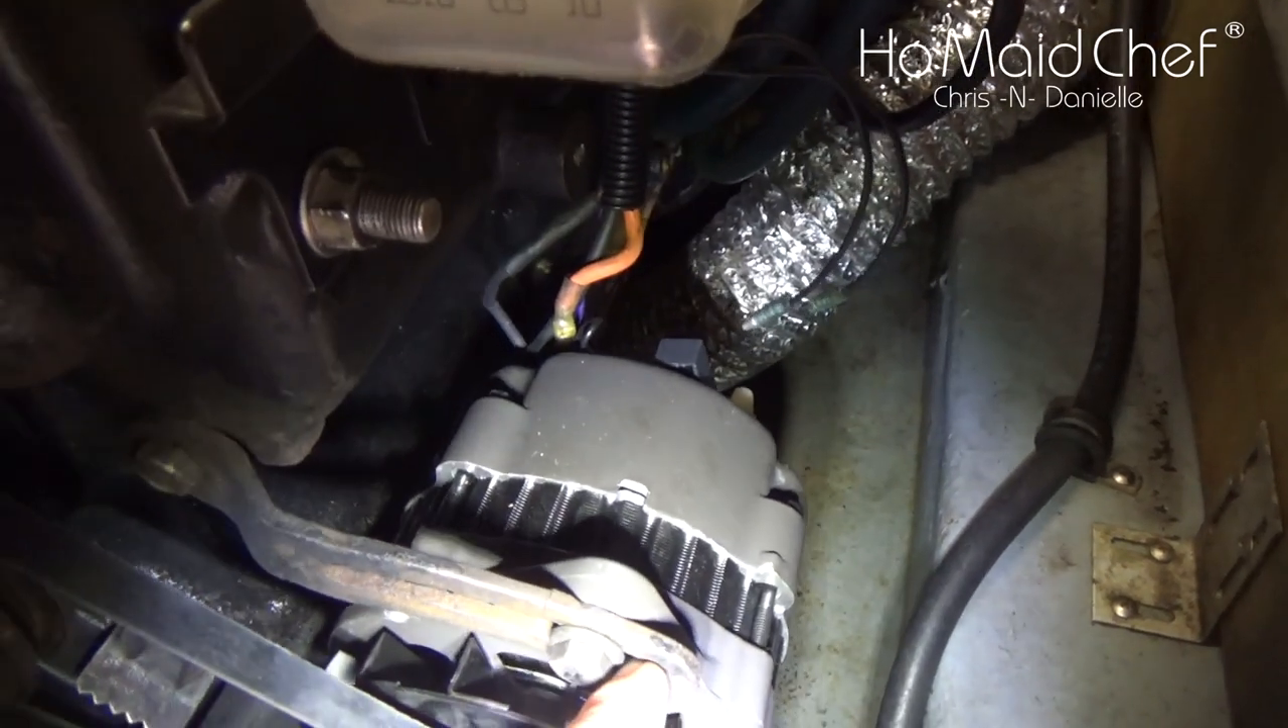So as you can see, we have a brand new alternator installed.